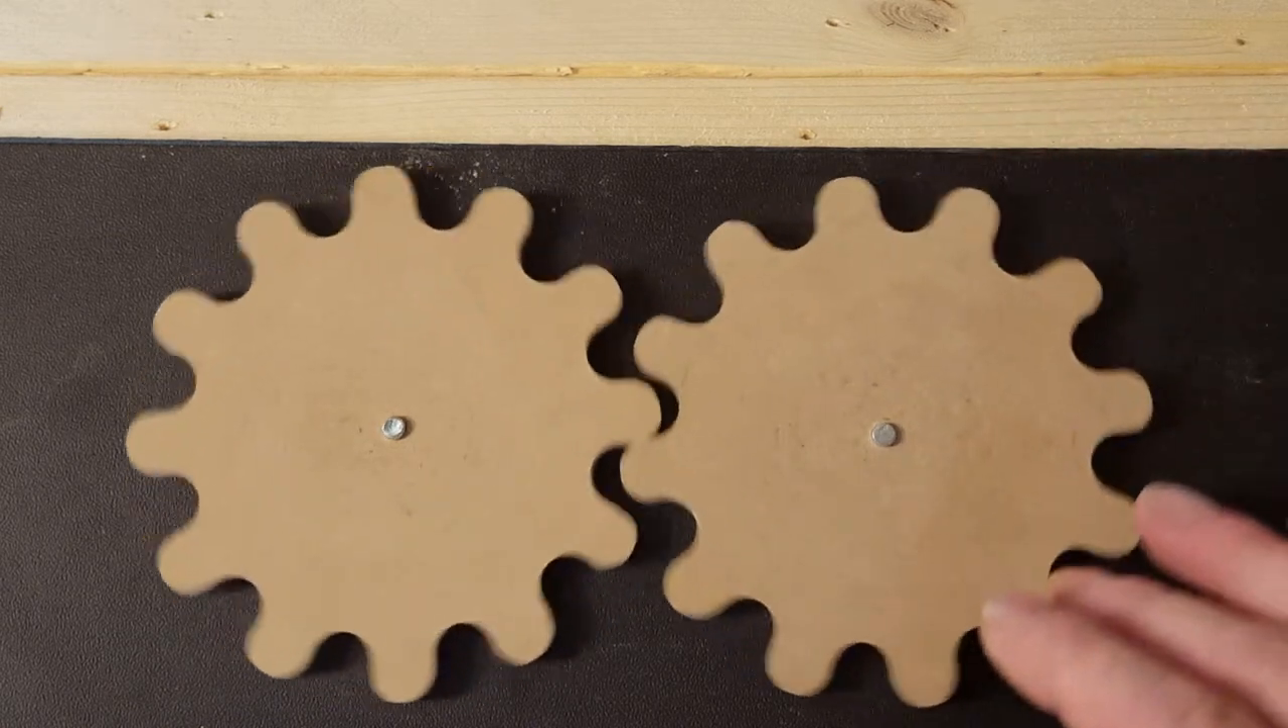You can see how much of a gap there is between the two gears and how much backlash there is.